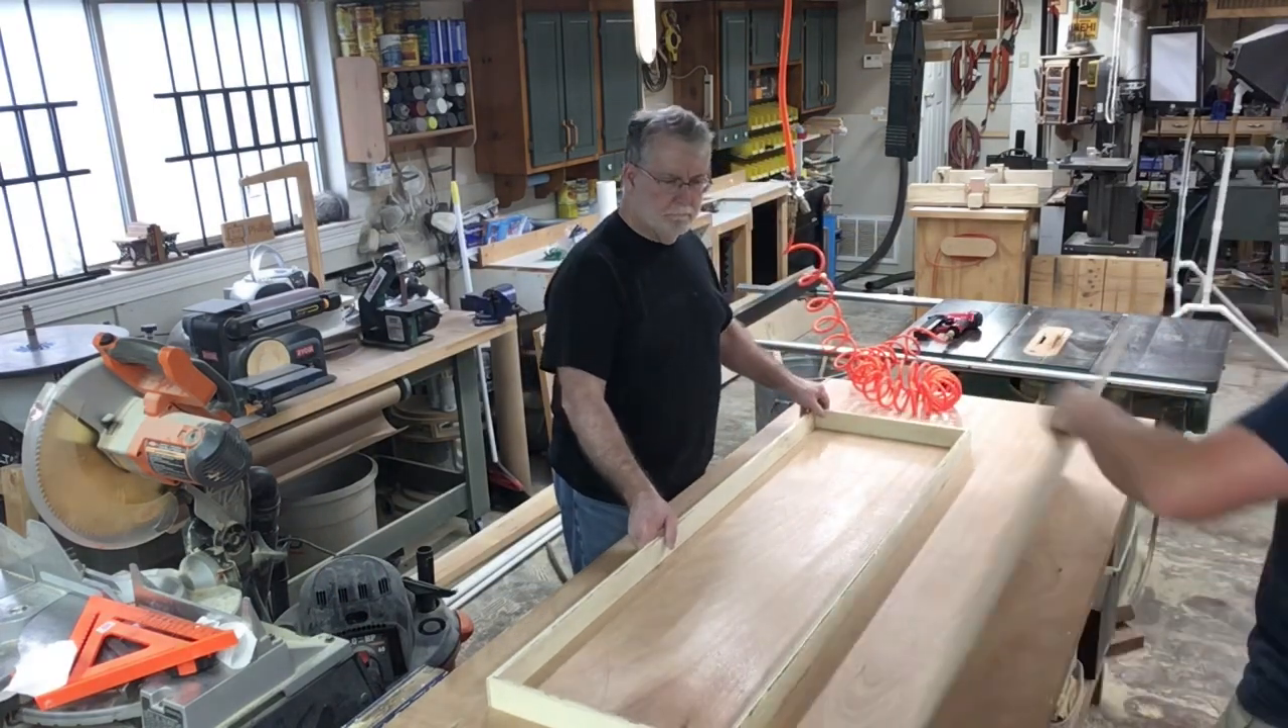With the side frames now completed it's time to be able to put the bottom on.